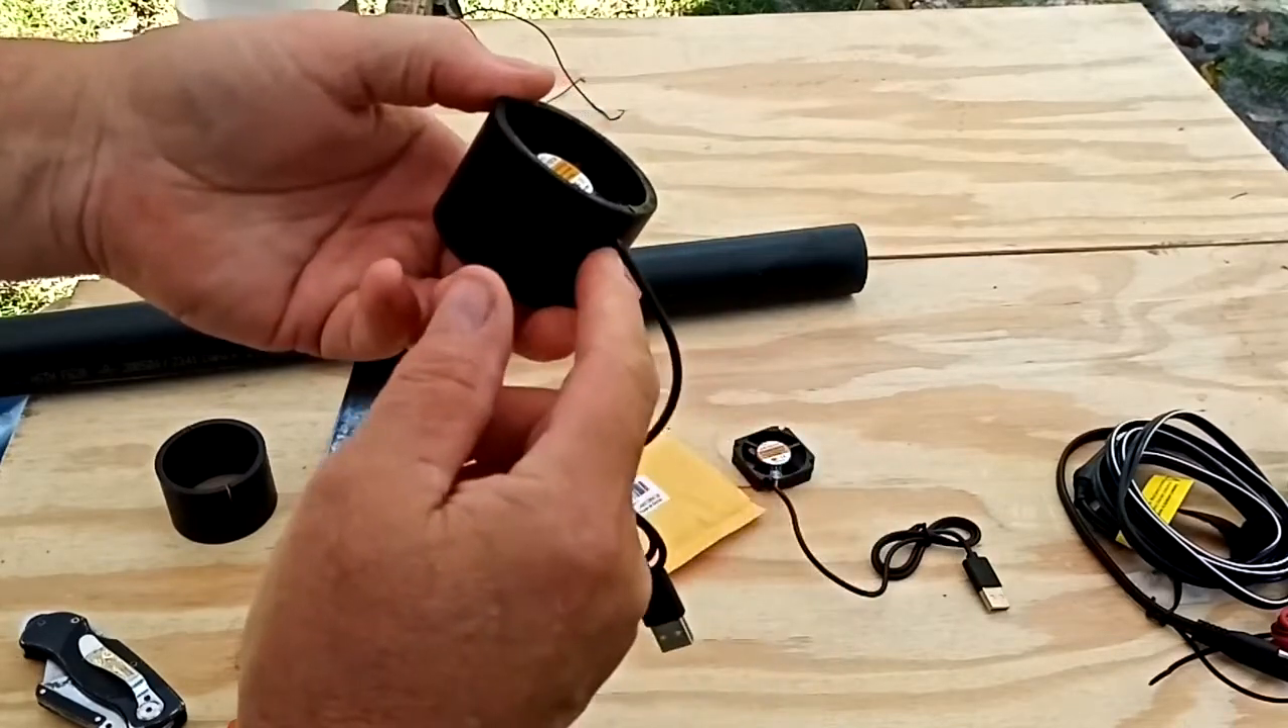Now you got your wire coming out the side.